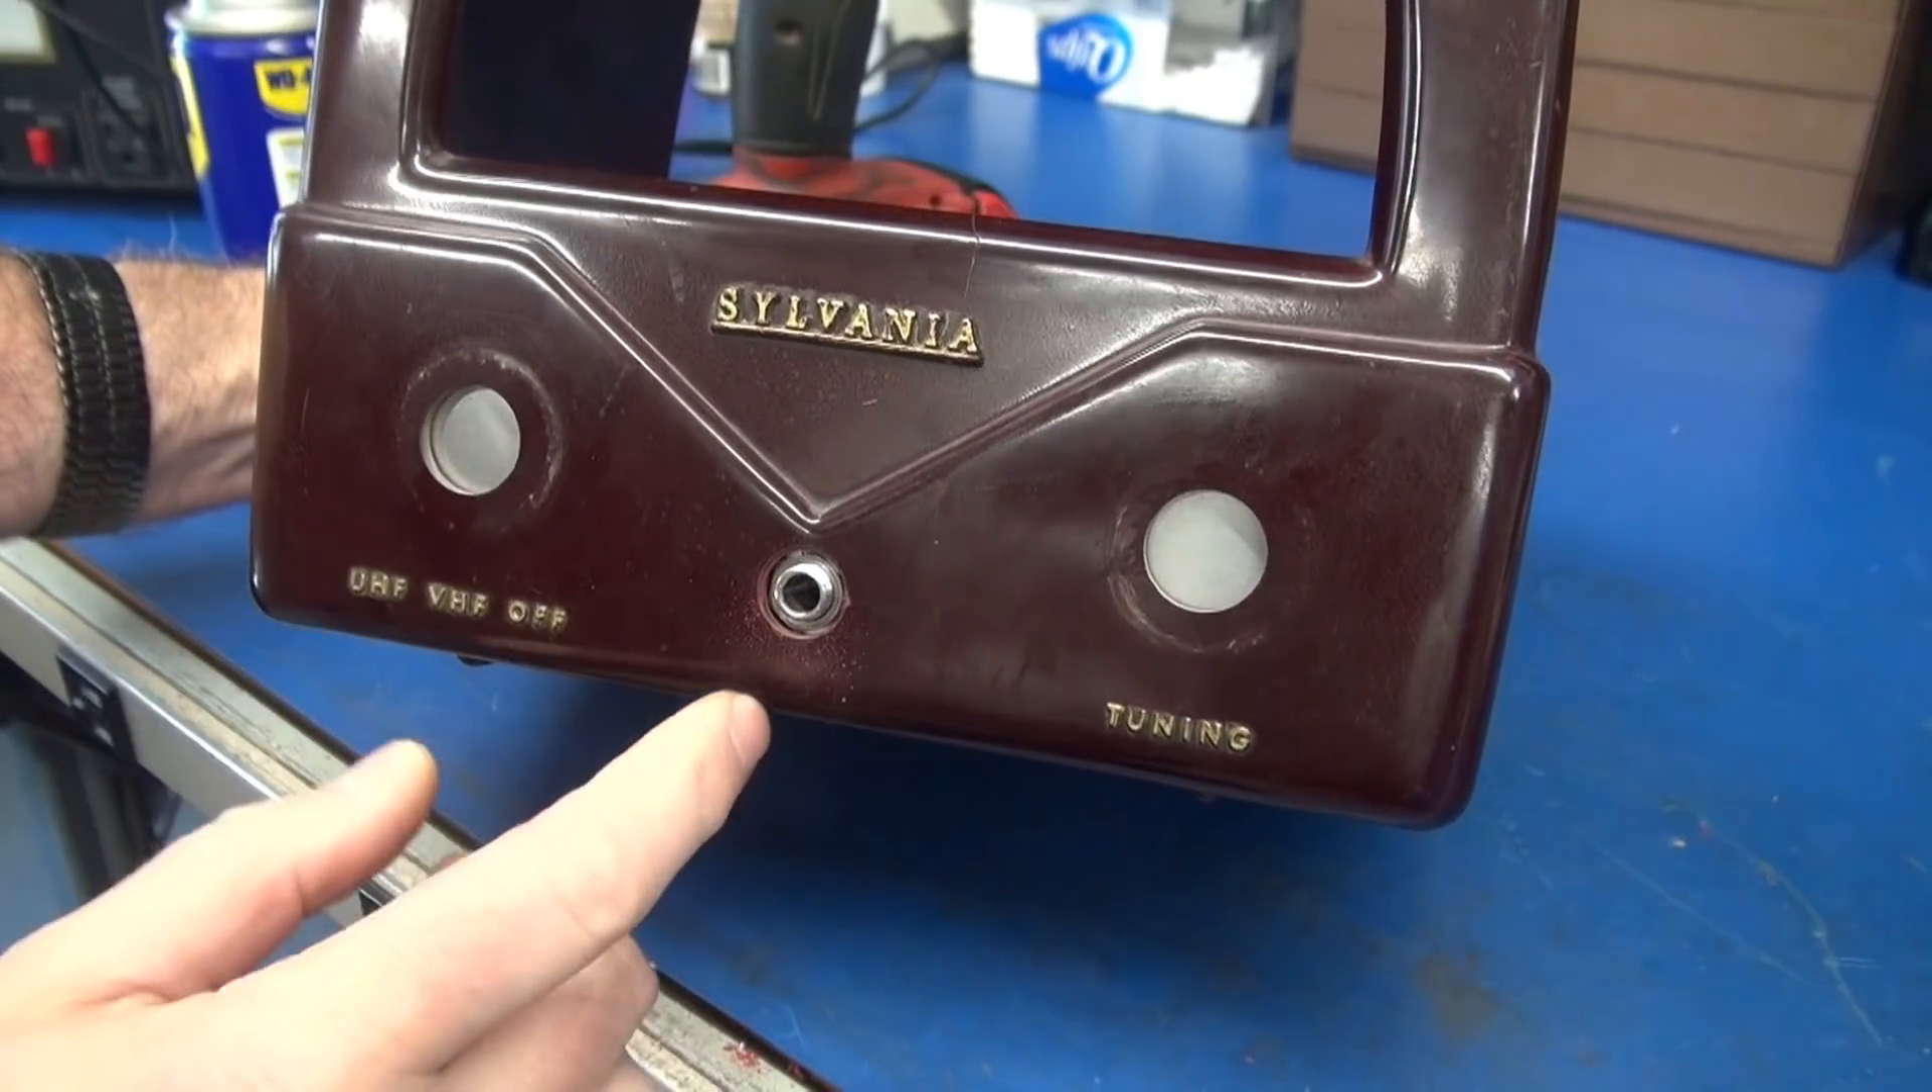All right there's the test fit you can see our input jack lines up really nice.